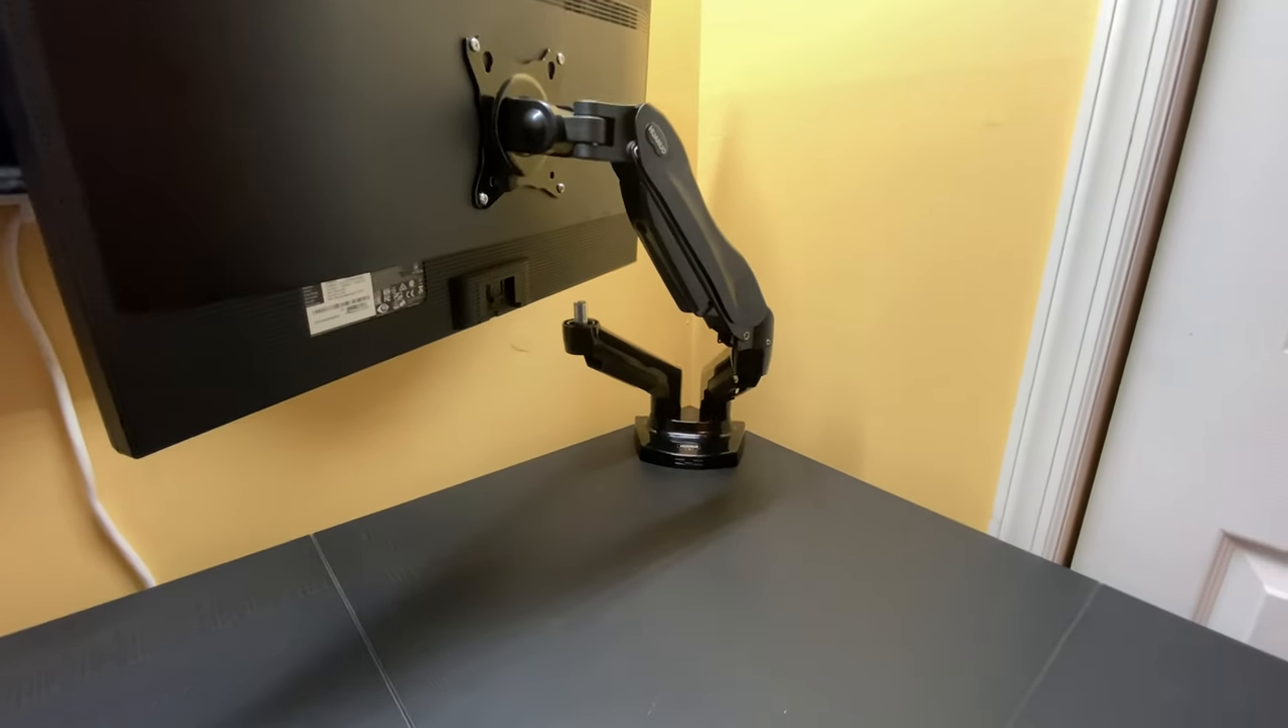So as you can see, I've now got the monitor mounted. And it's on.